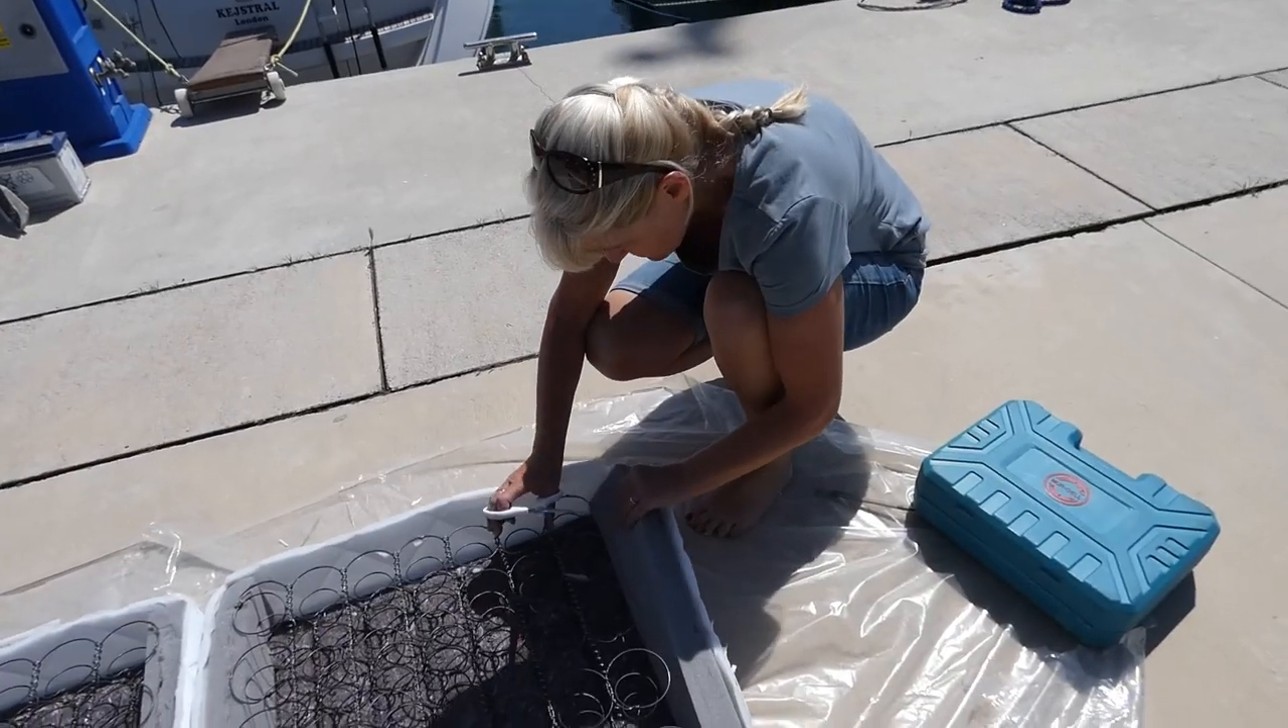So as you can see, I've taken off the outer covering for the mattress and then I've taken off these sort of hard foamy inserts and now it's just the springs.